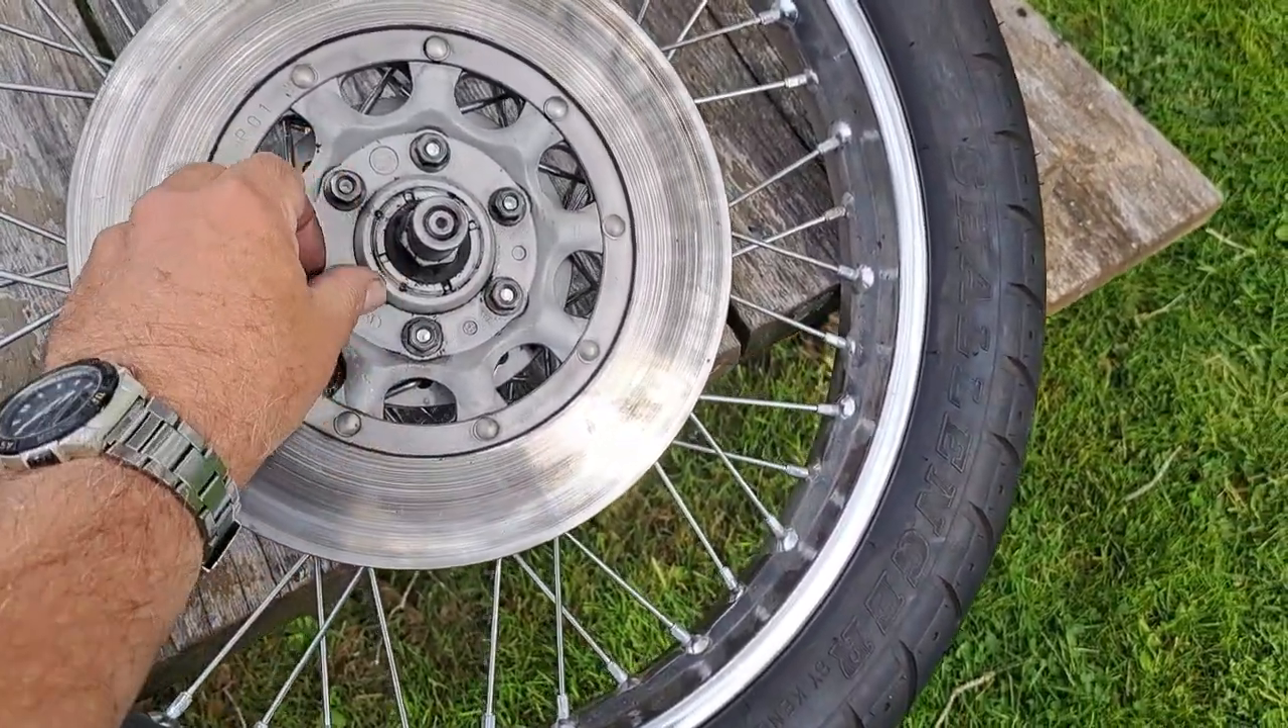Okay, I've got the disc back on there.